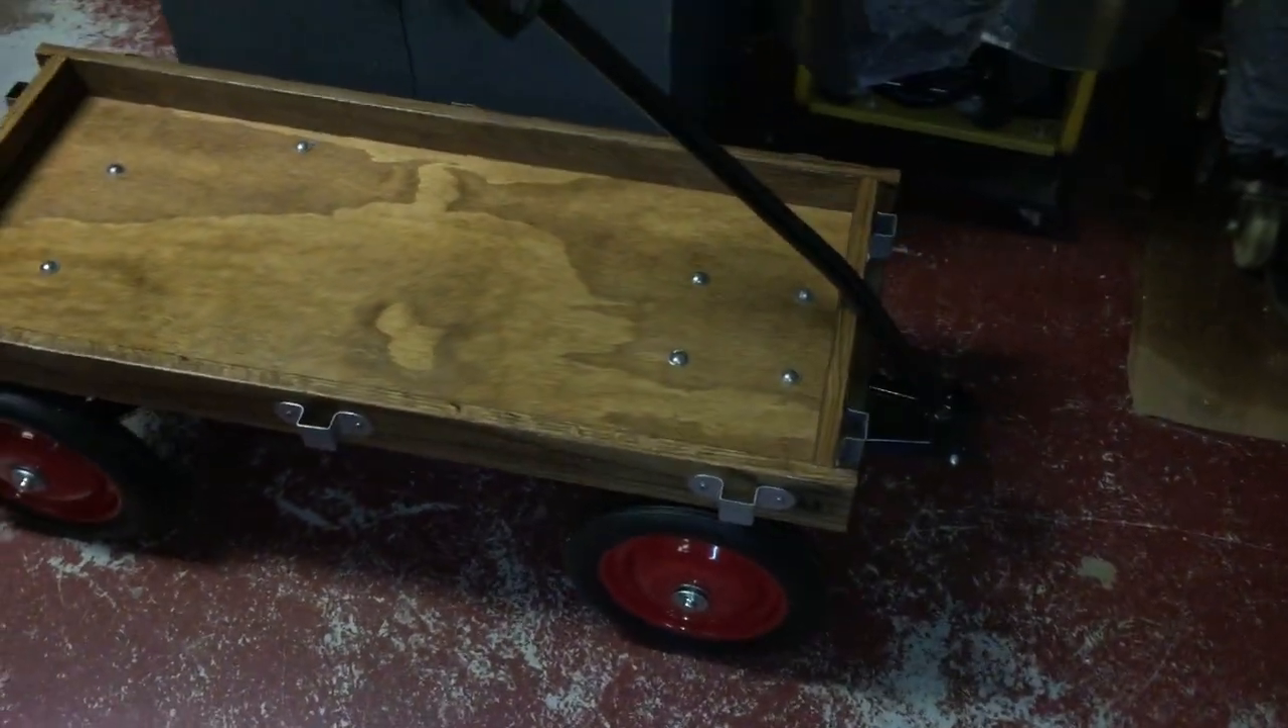So at this point the hardware and the wheels are mounted to the bed.